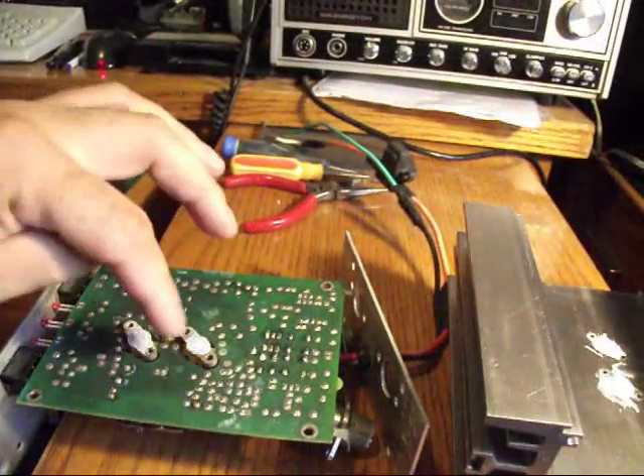Okay, now we have the massive heatsink removed from the main circuit board, which is right here.